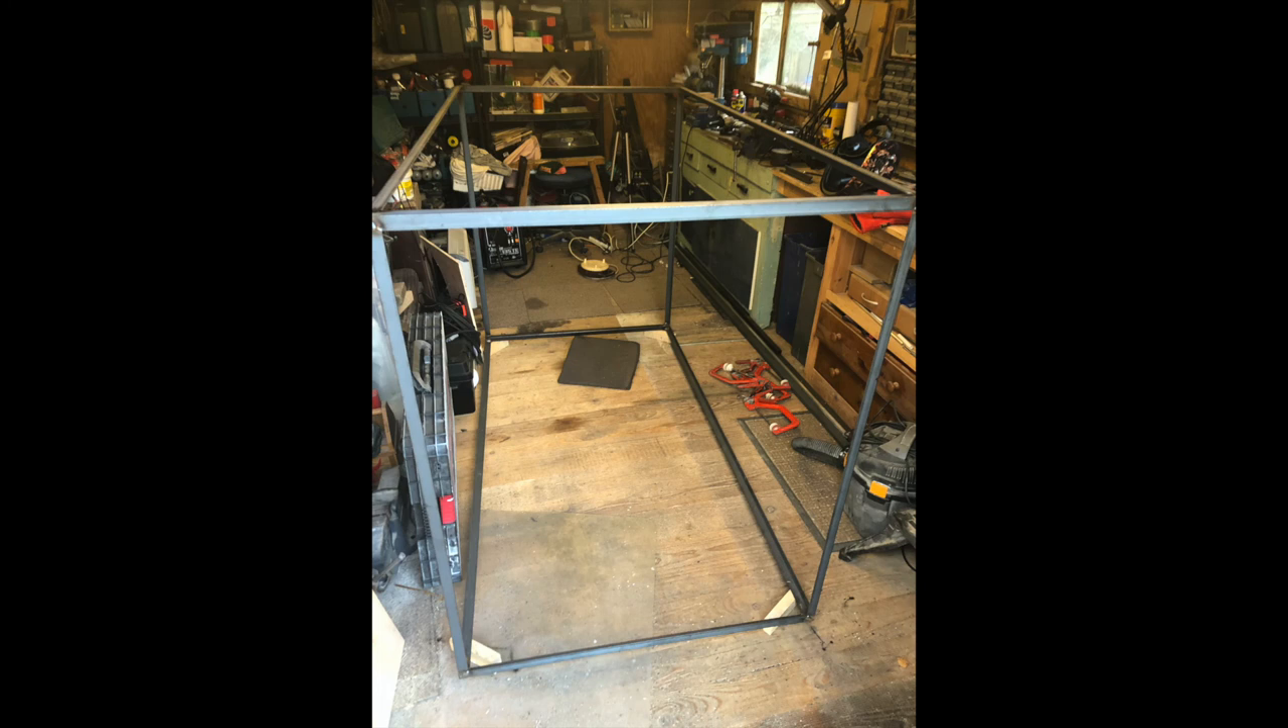And there we have it I've finished basic frame.